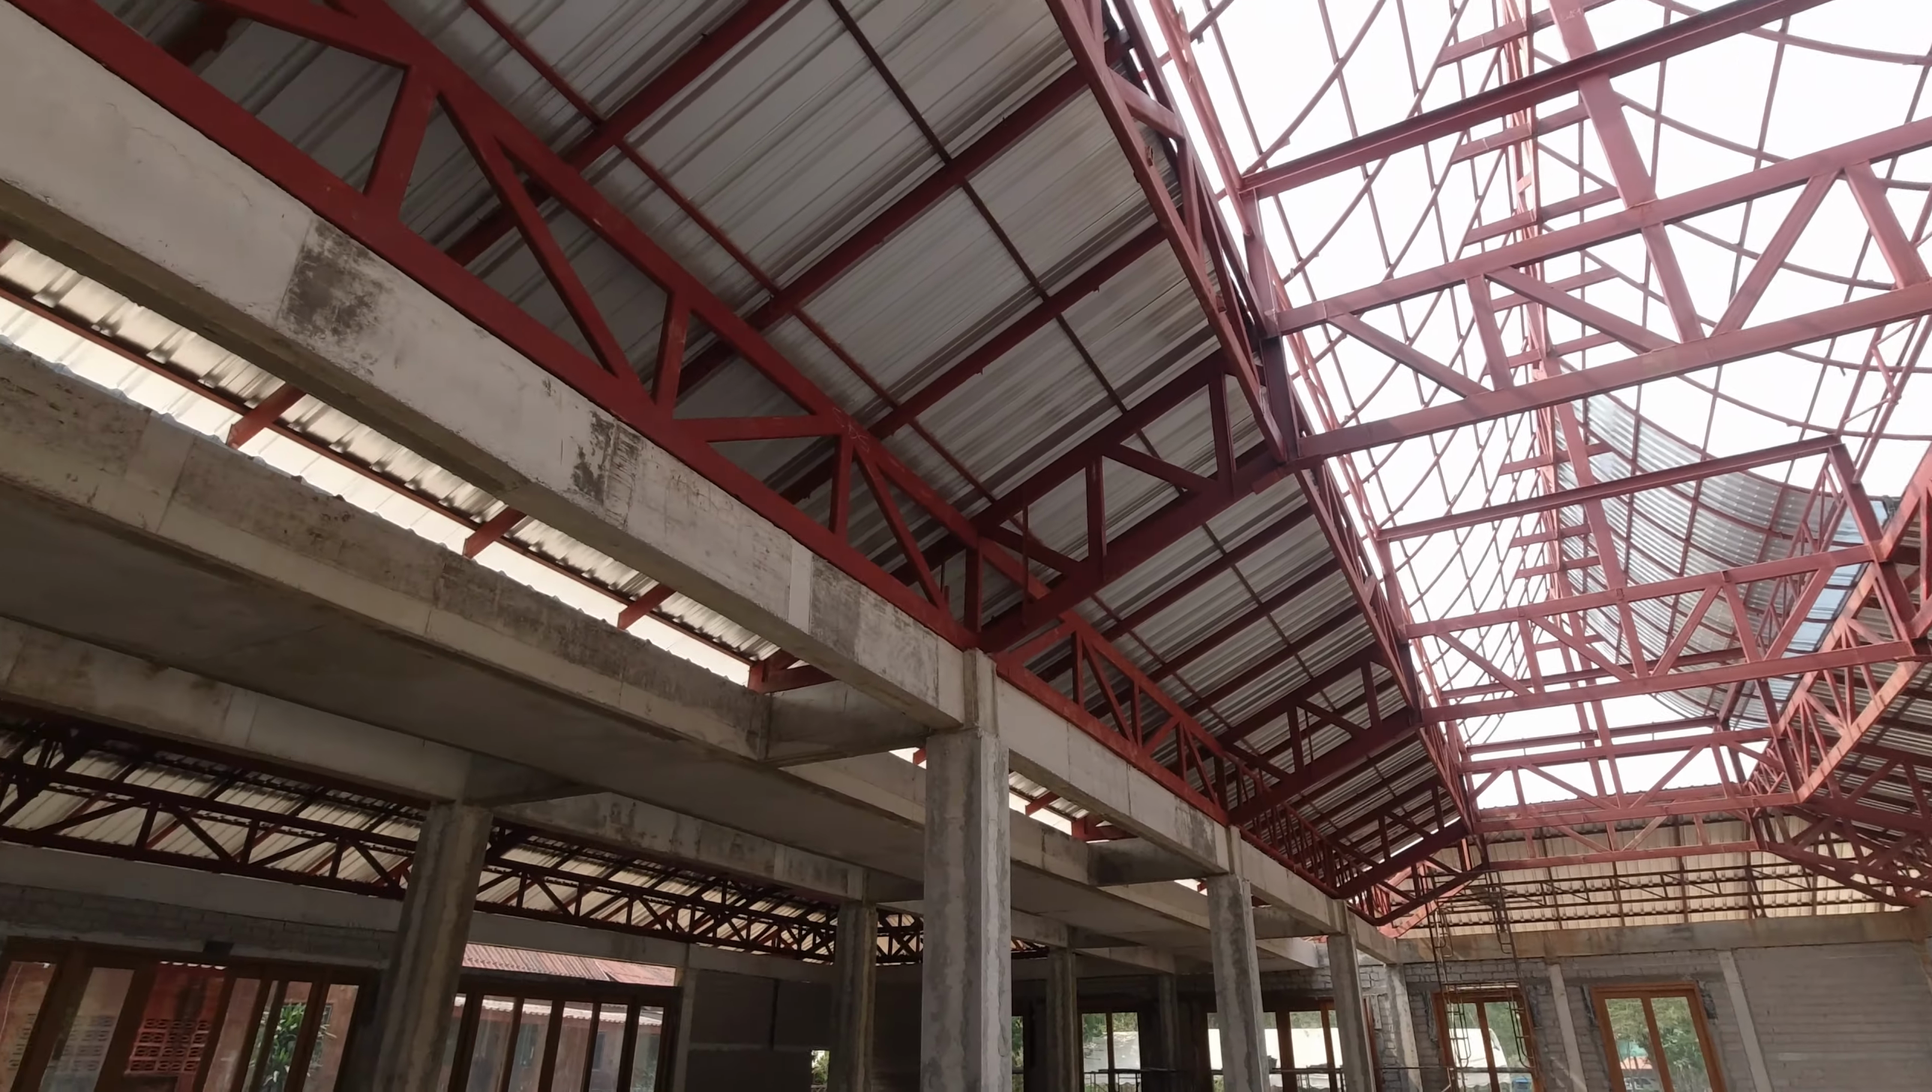They're starting to put the galvanized roofing up they've done the first half and they're just concentrating on the second half now.